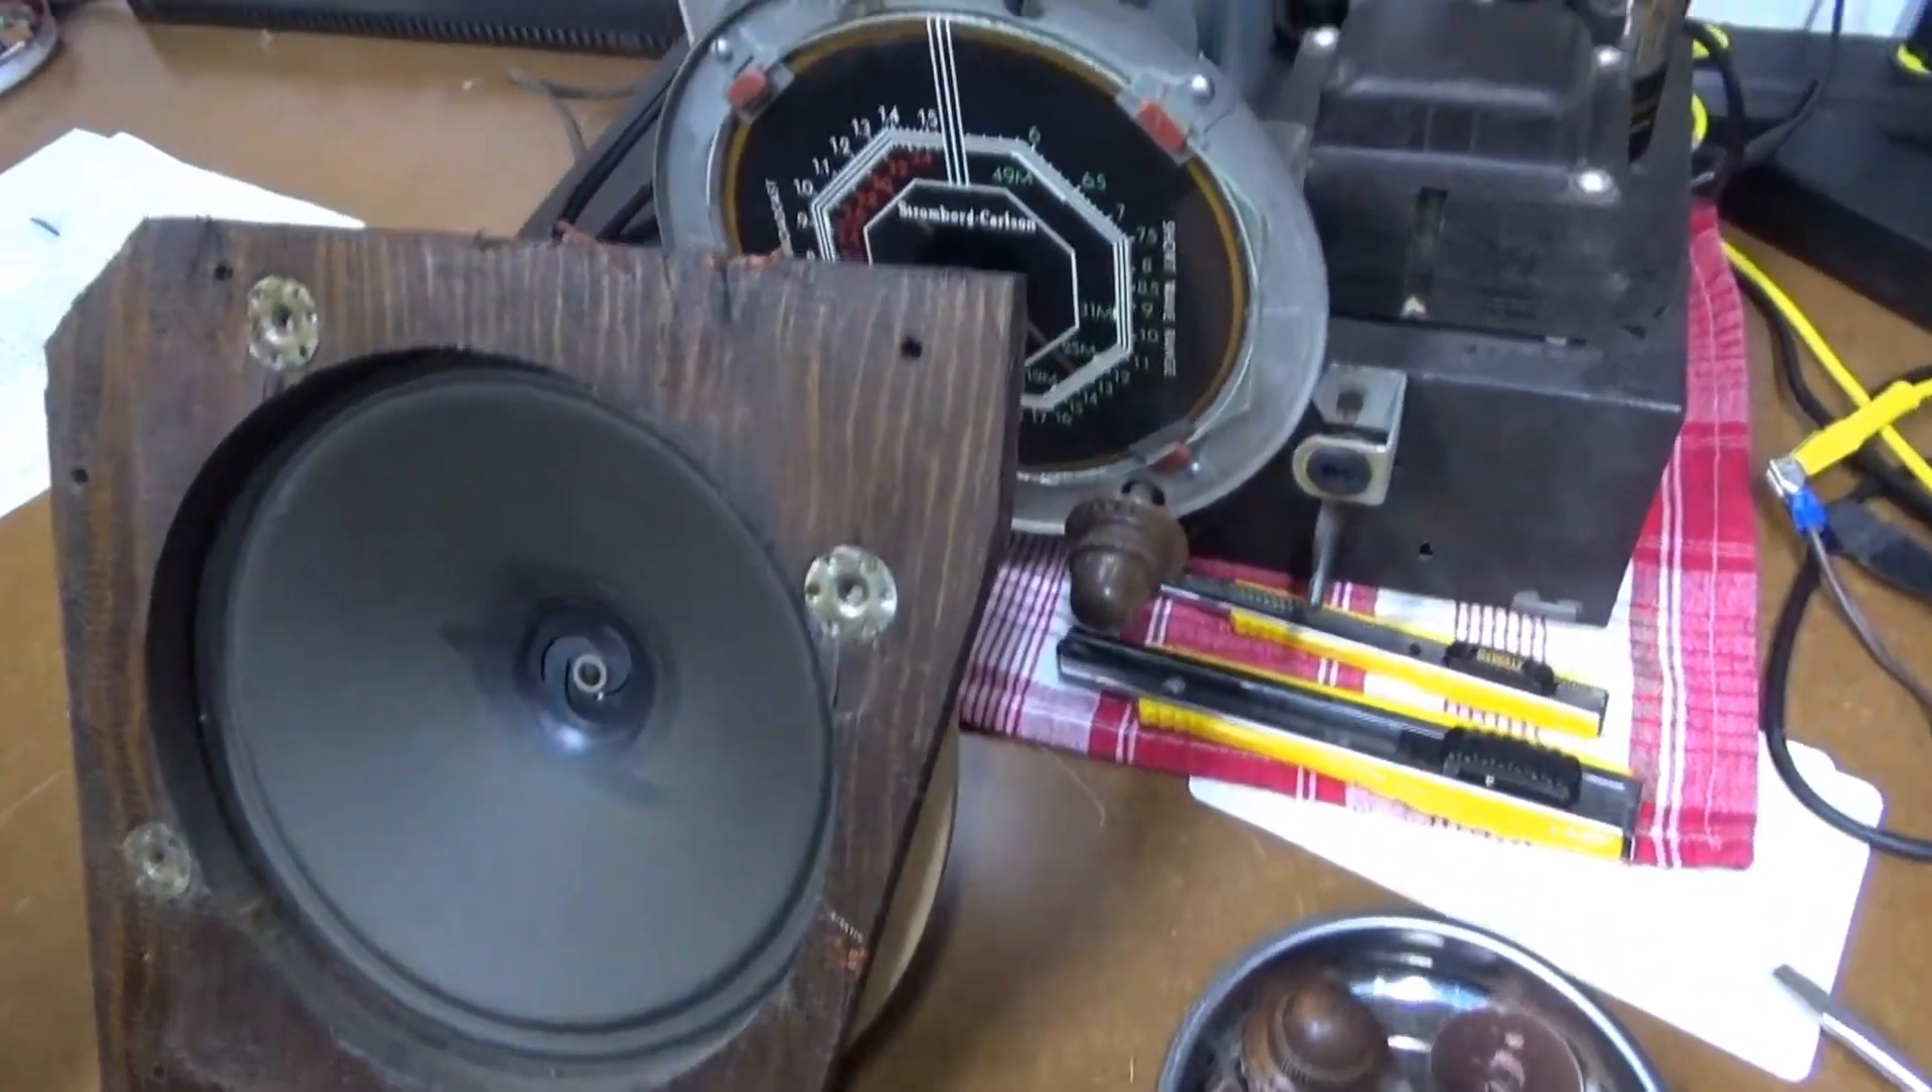All right, I pulled the speaker out of the Stromberg Carlson radio.